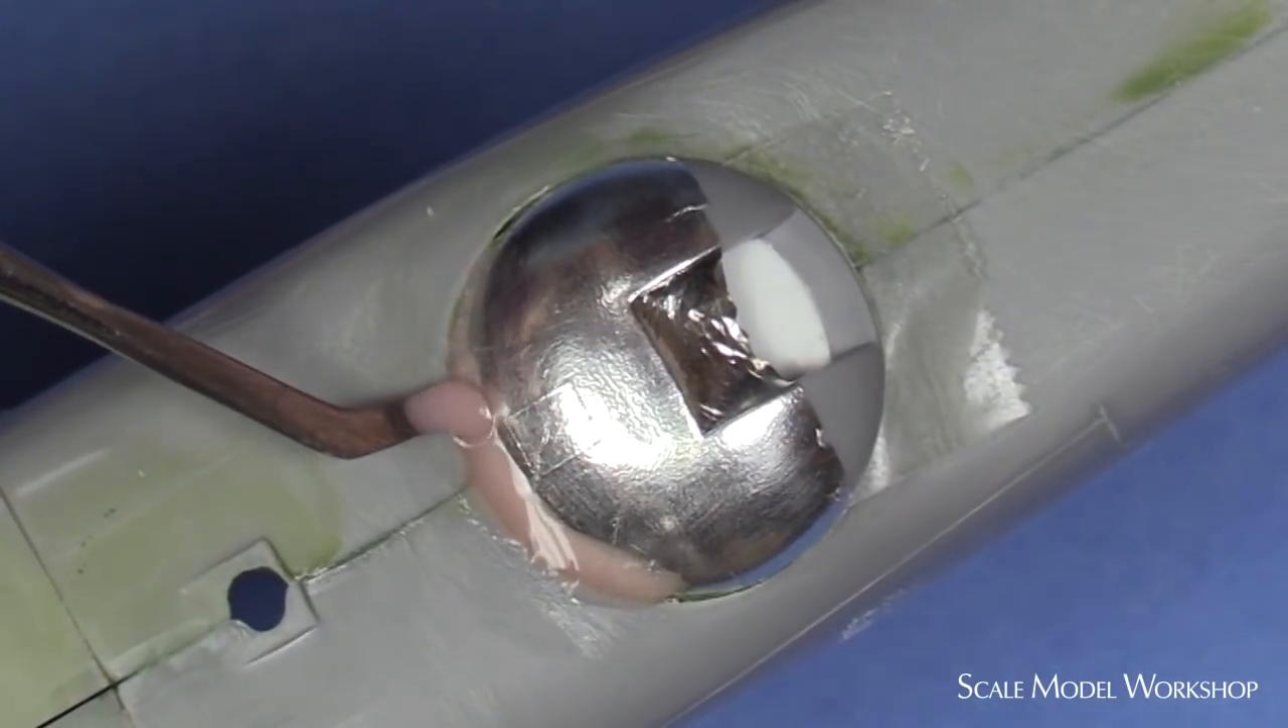The lower turret's covered with bare metal foil and taped to place with double-sided sticky tape.